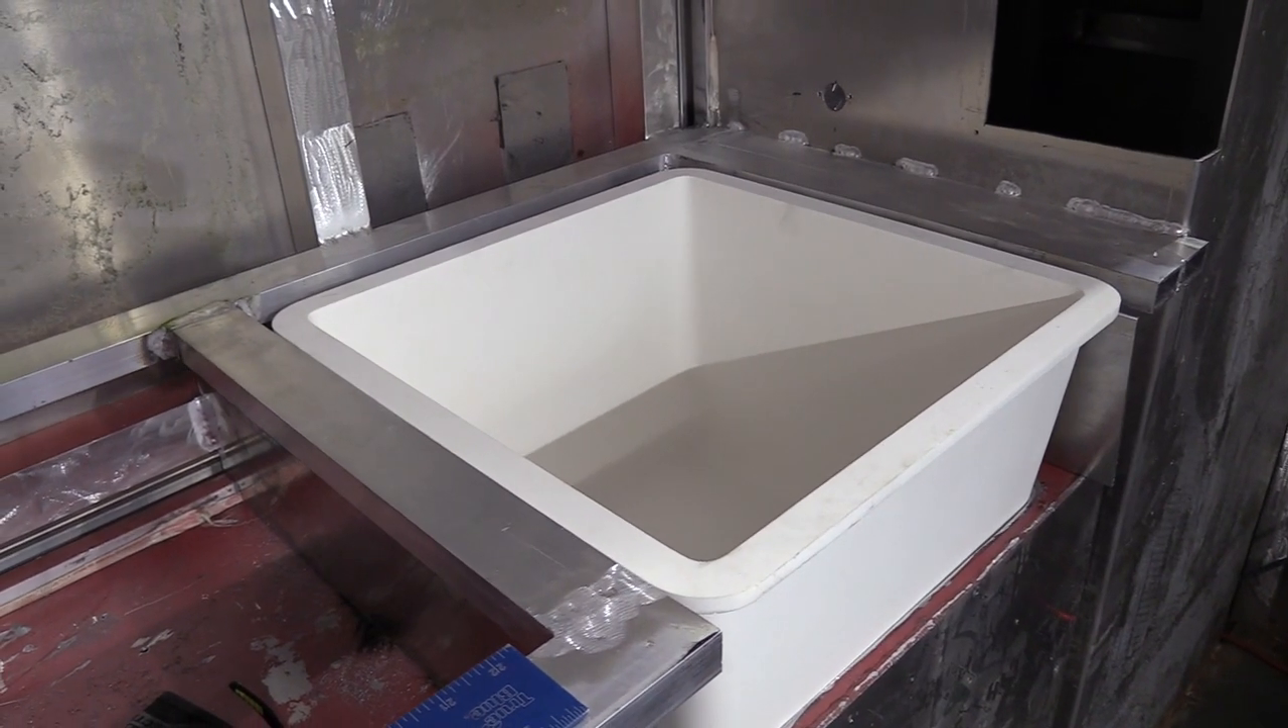I think we're progressing along nice as you can see I have the Corian sink in which this is an amazingly um deep sink that keeps on going on forever.